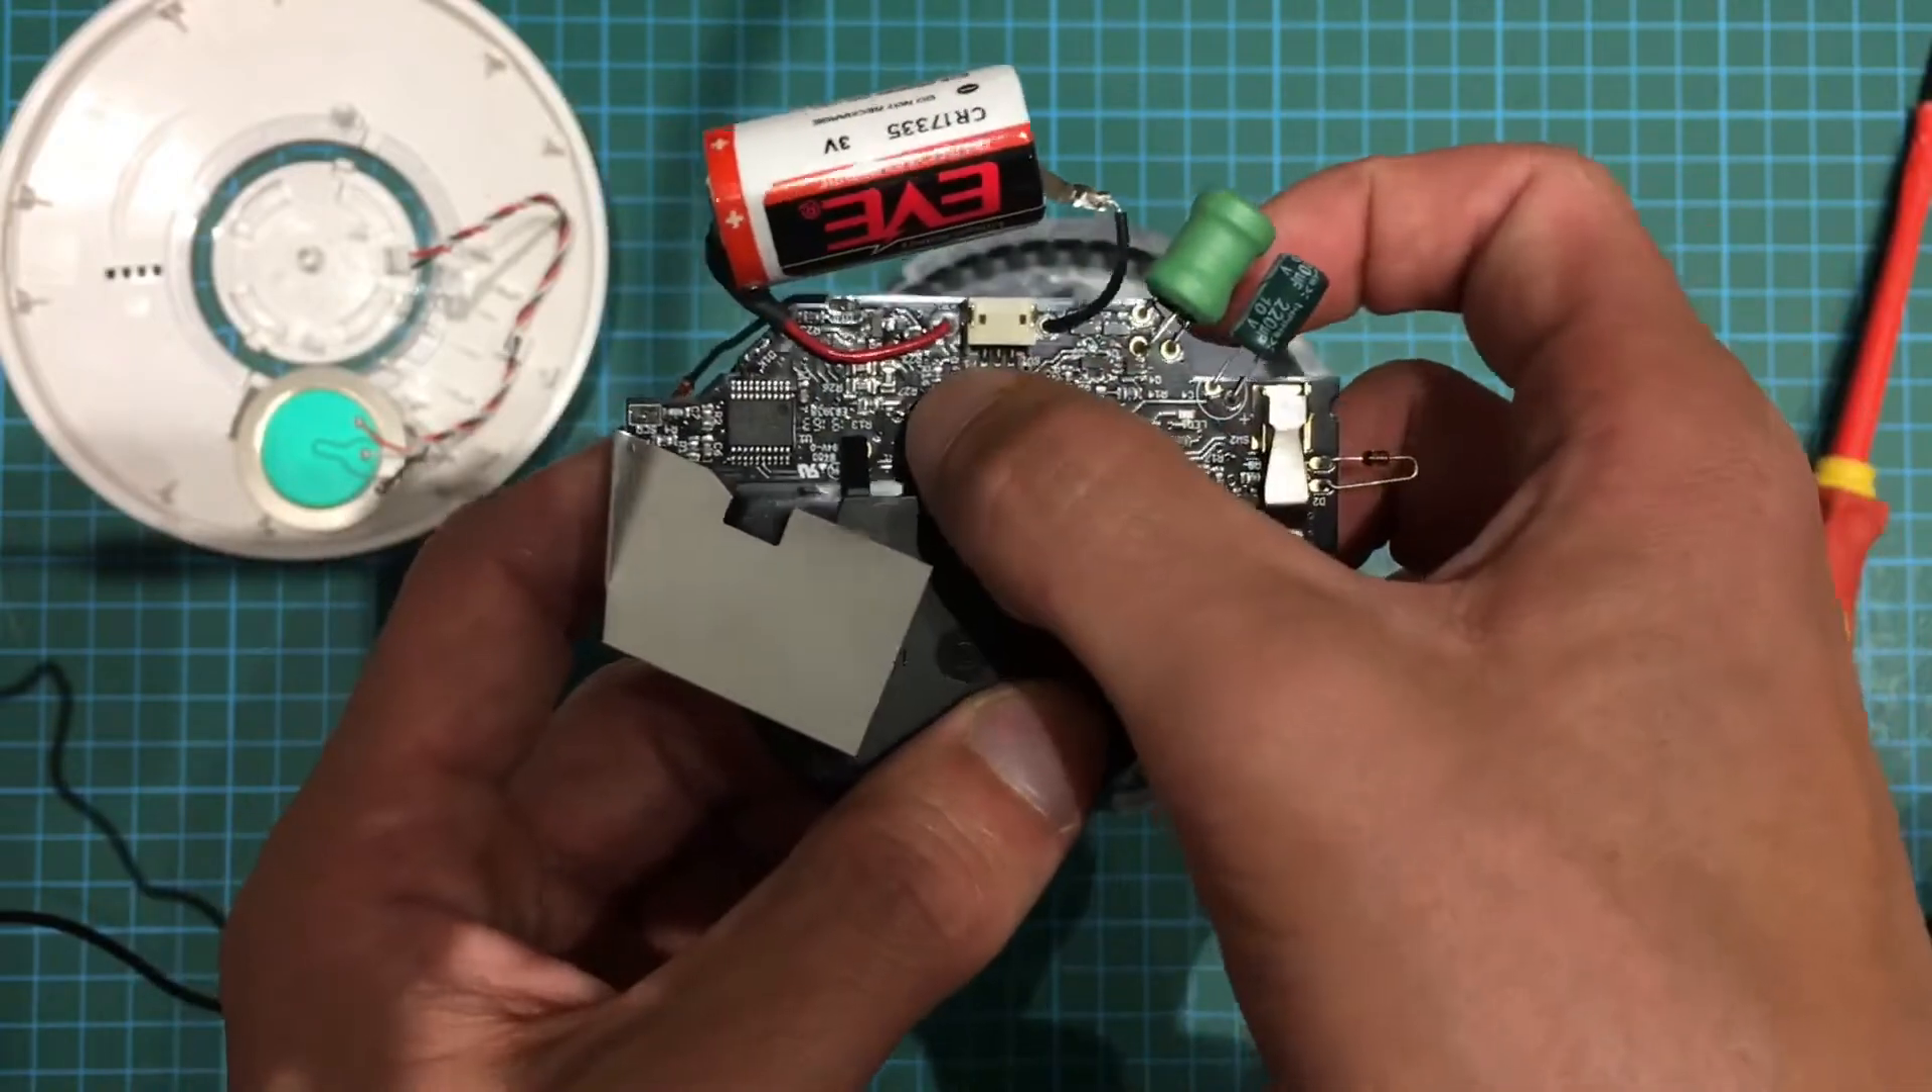Here you can see I'm trying to test it, but I forgot the speaker's not plugged in at this point.